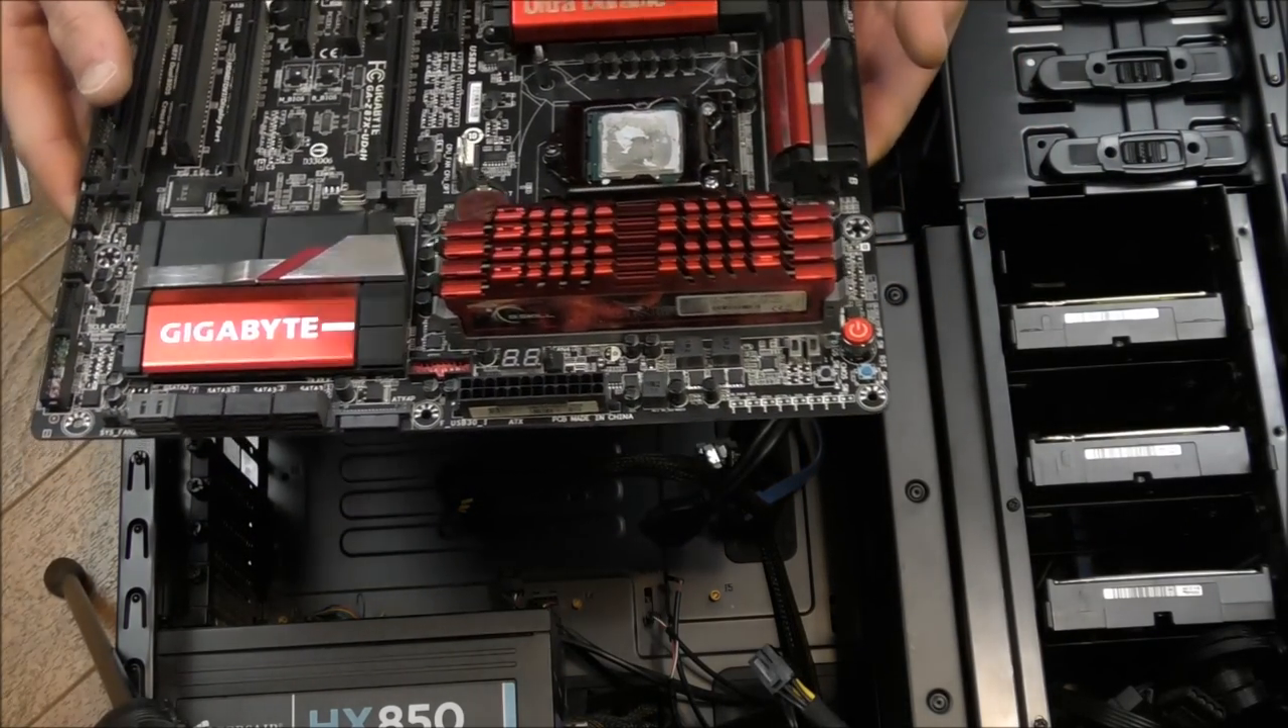There is the old motherboard removed.